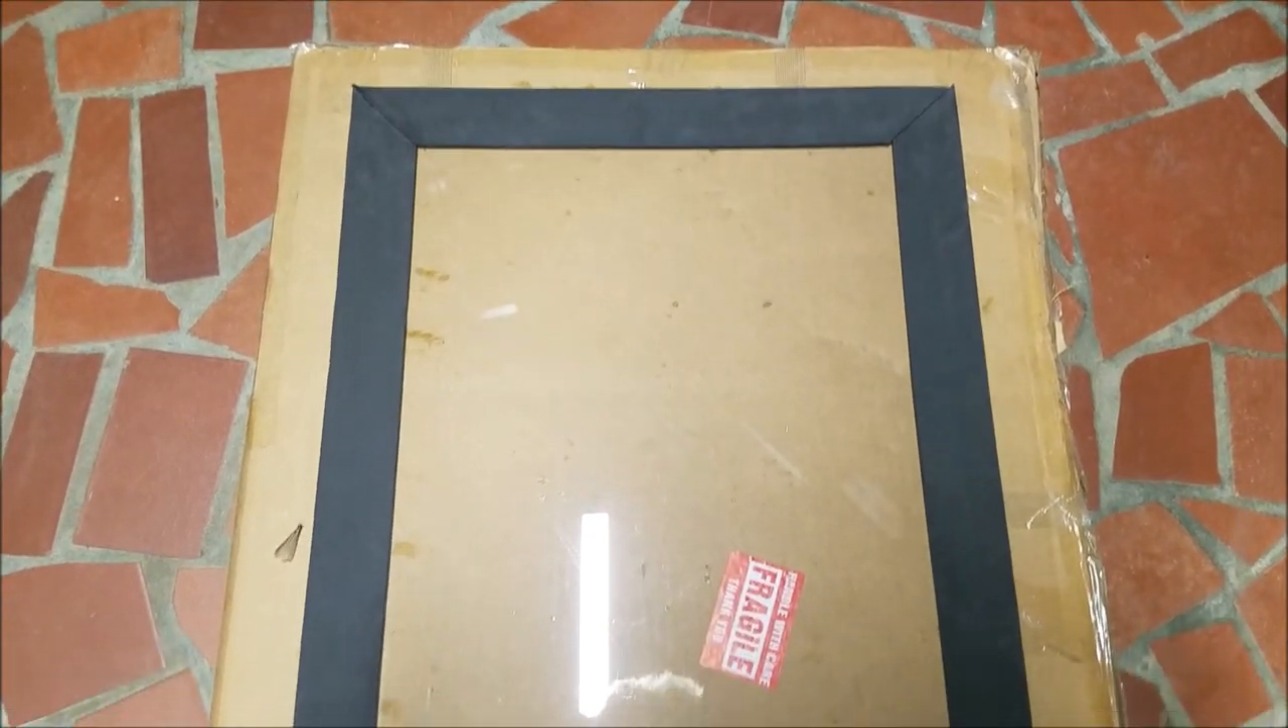That is how your window should look after putting the rubber gasket thing on it.